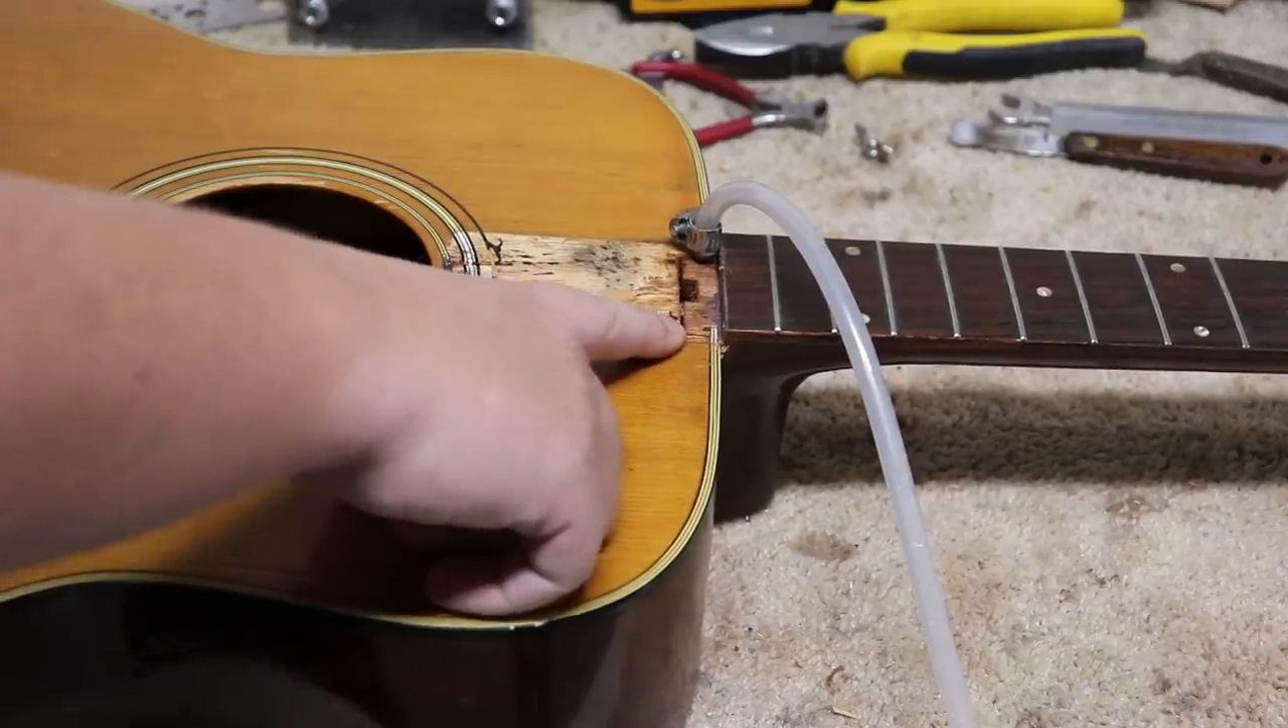We got this portion of the fretboard loose from the body and then Jerry came over and helped me.